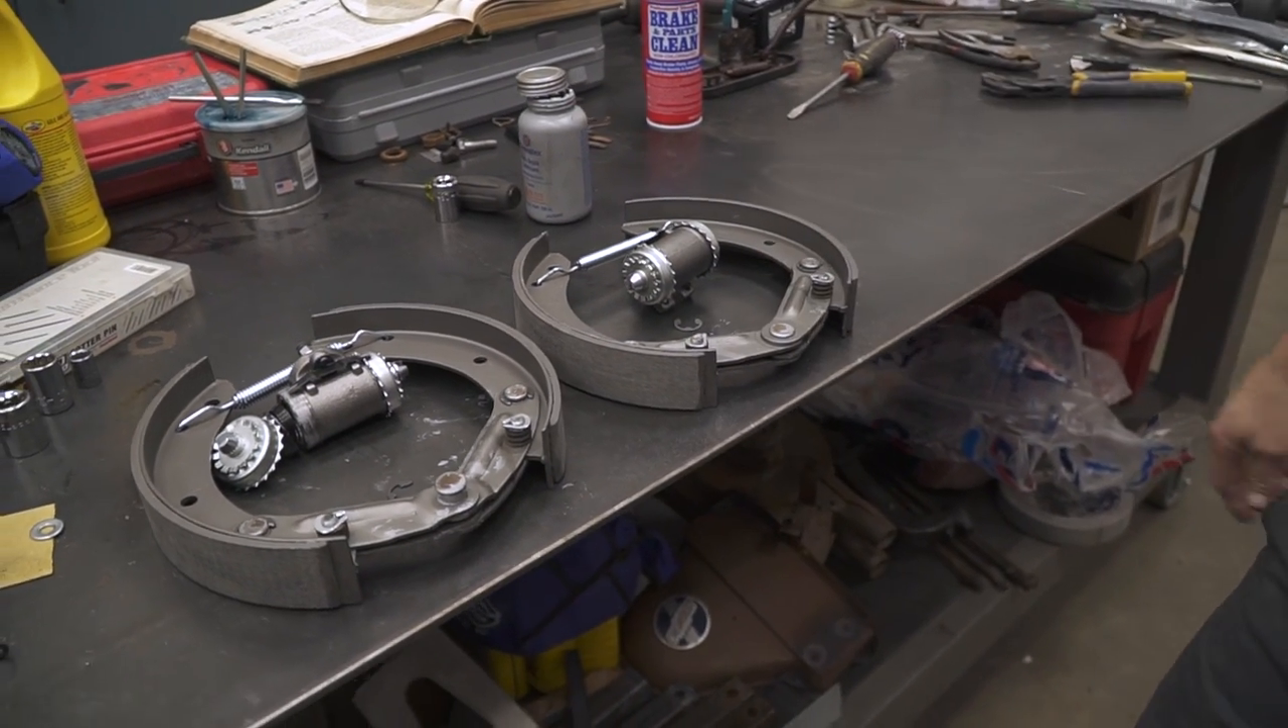All right, so we have our front brakes now assembled as far as all the little extra leverage arms and spring and that's in there and fit.